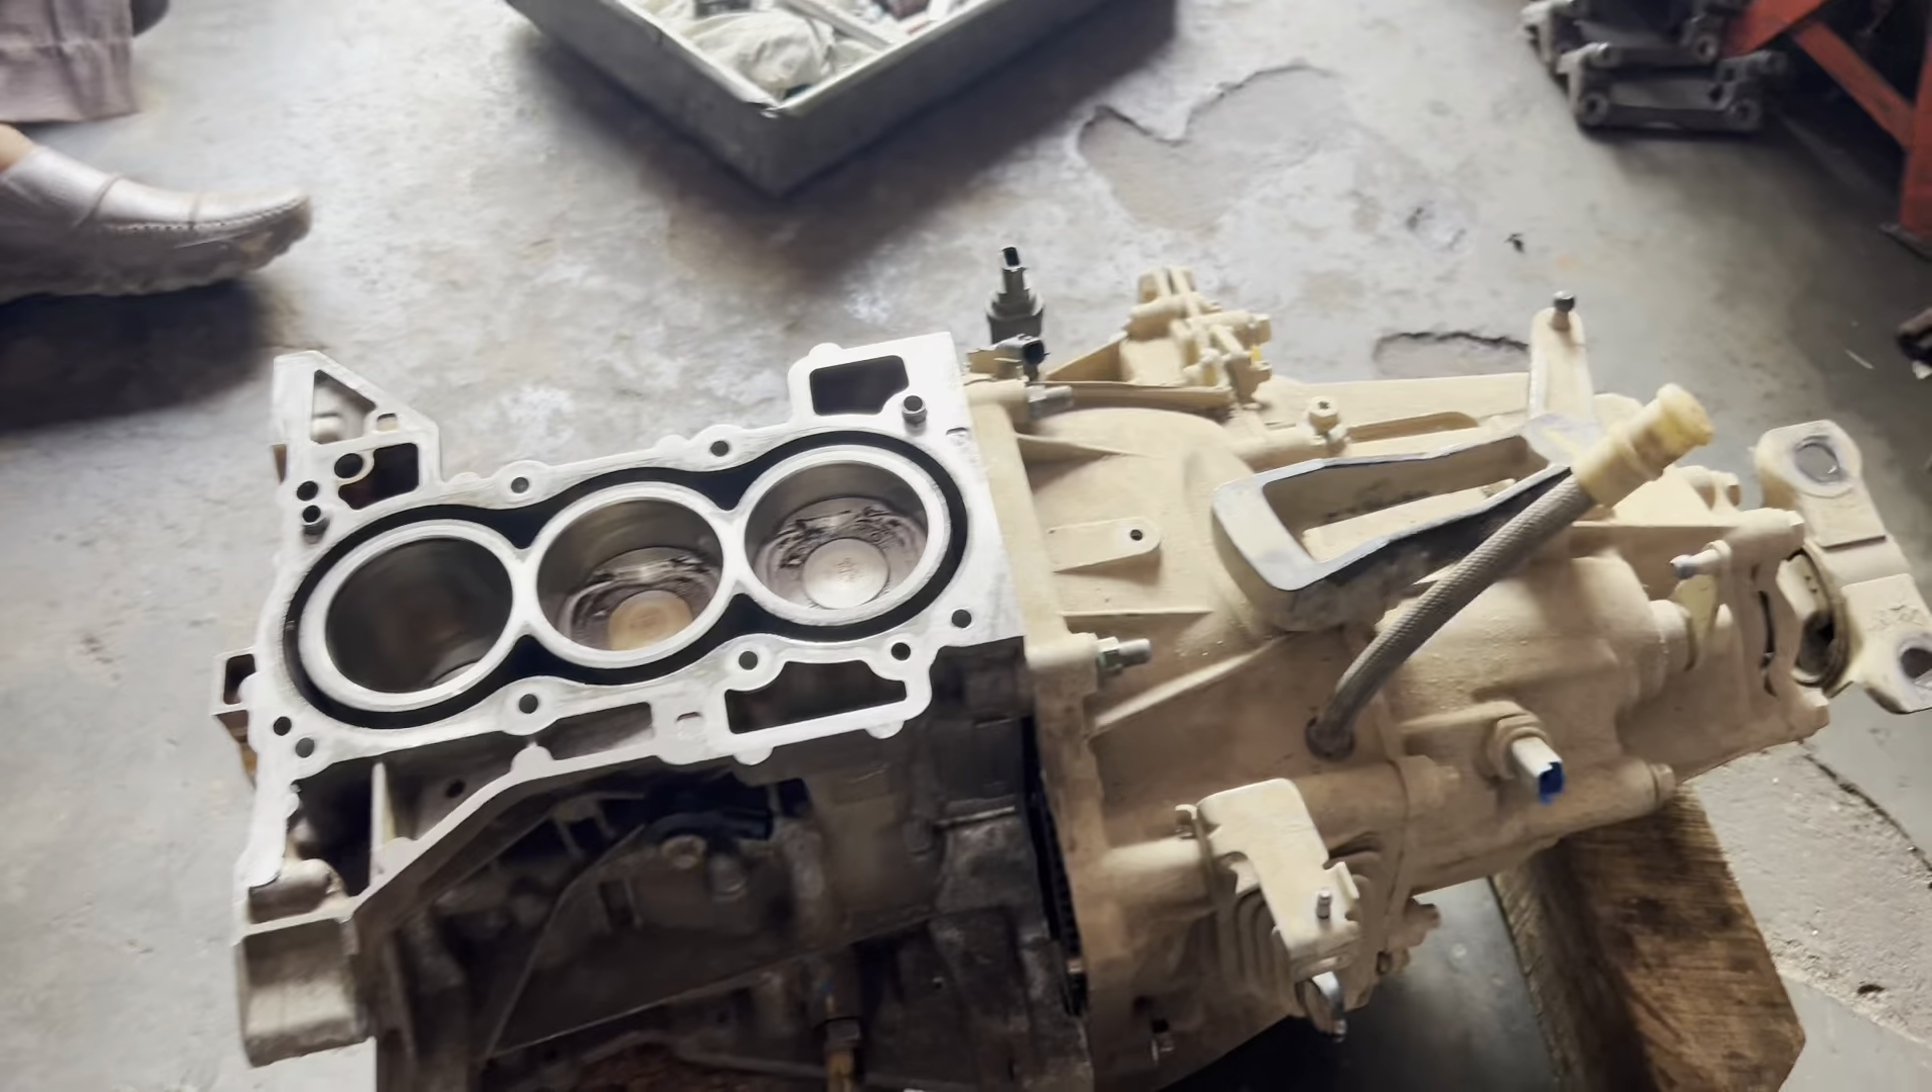यह हमने पिश्टन फिट कर दी हैं।